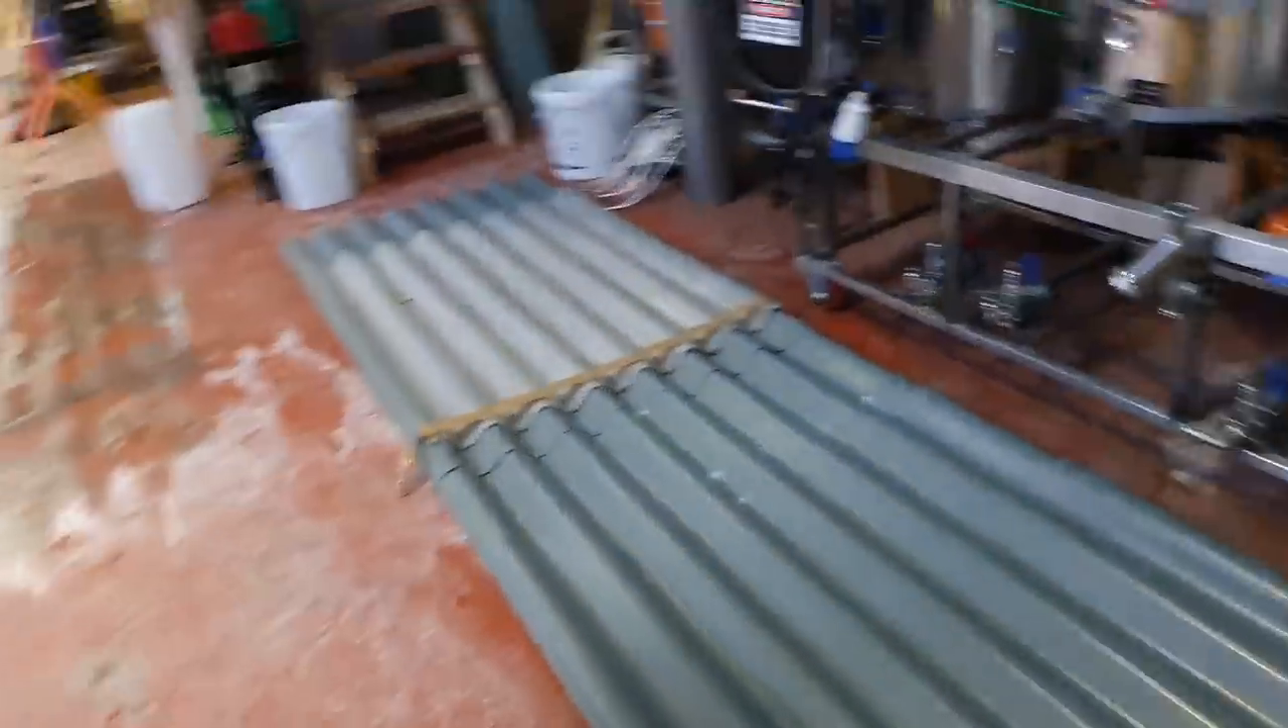Here are the remaining sheets to go on.